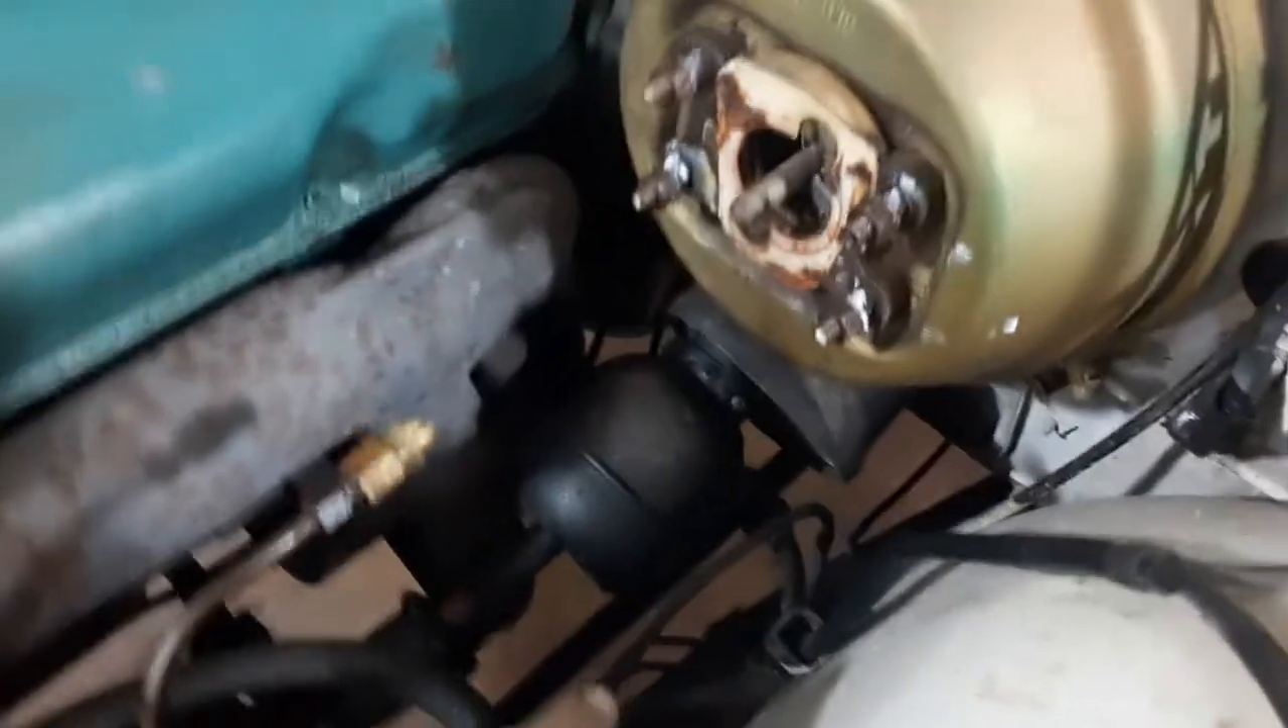There's my booster I've got the uh master cylinder off.